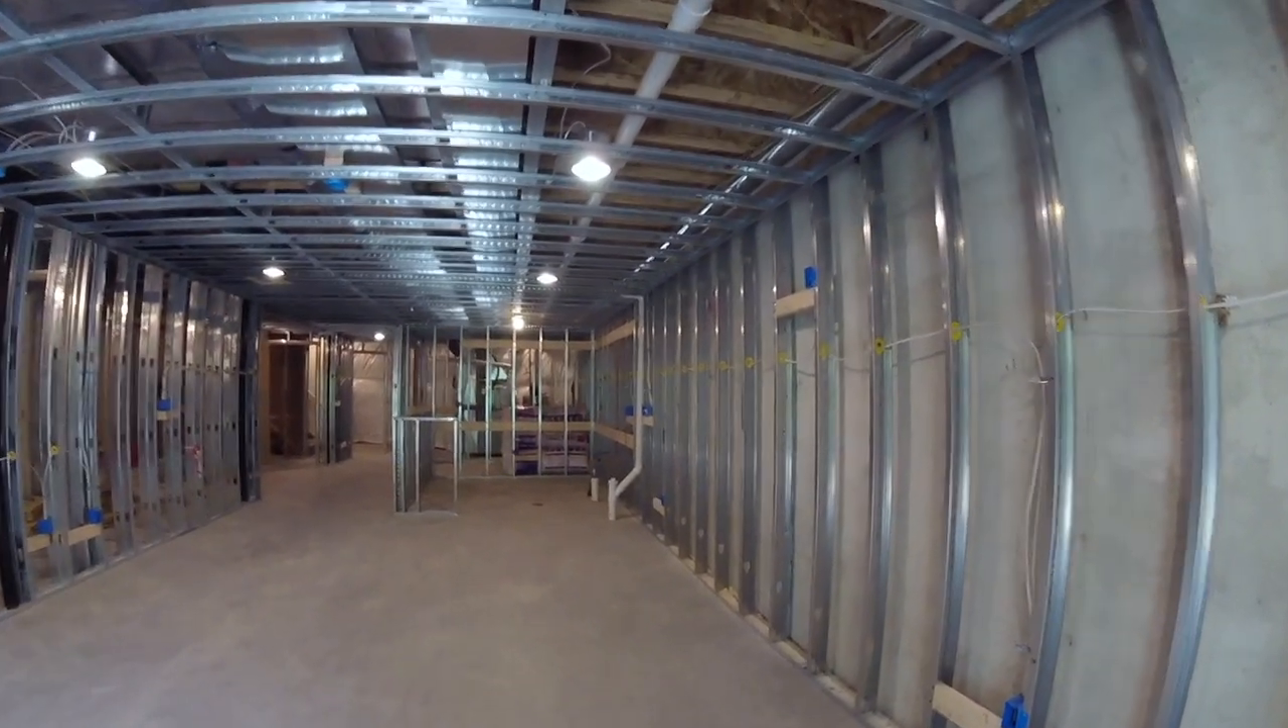Alright, so we have a basement here that has been all framed out with metal studs.